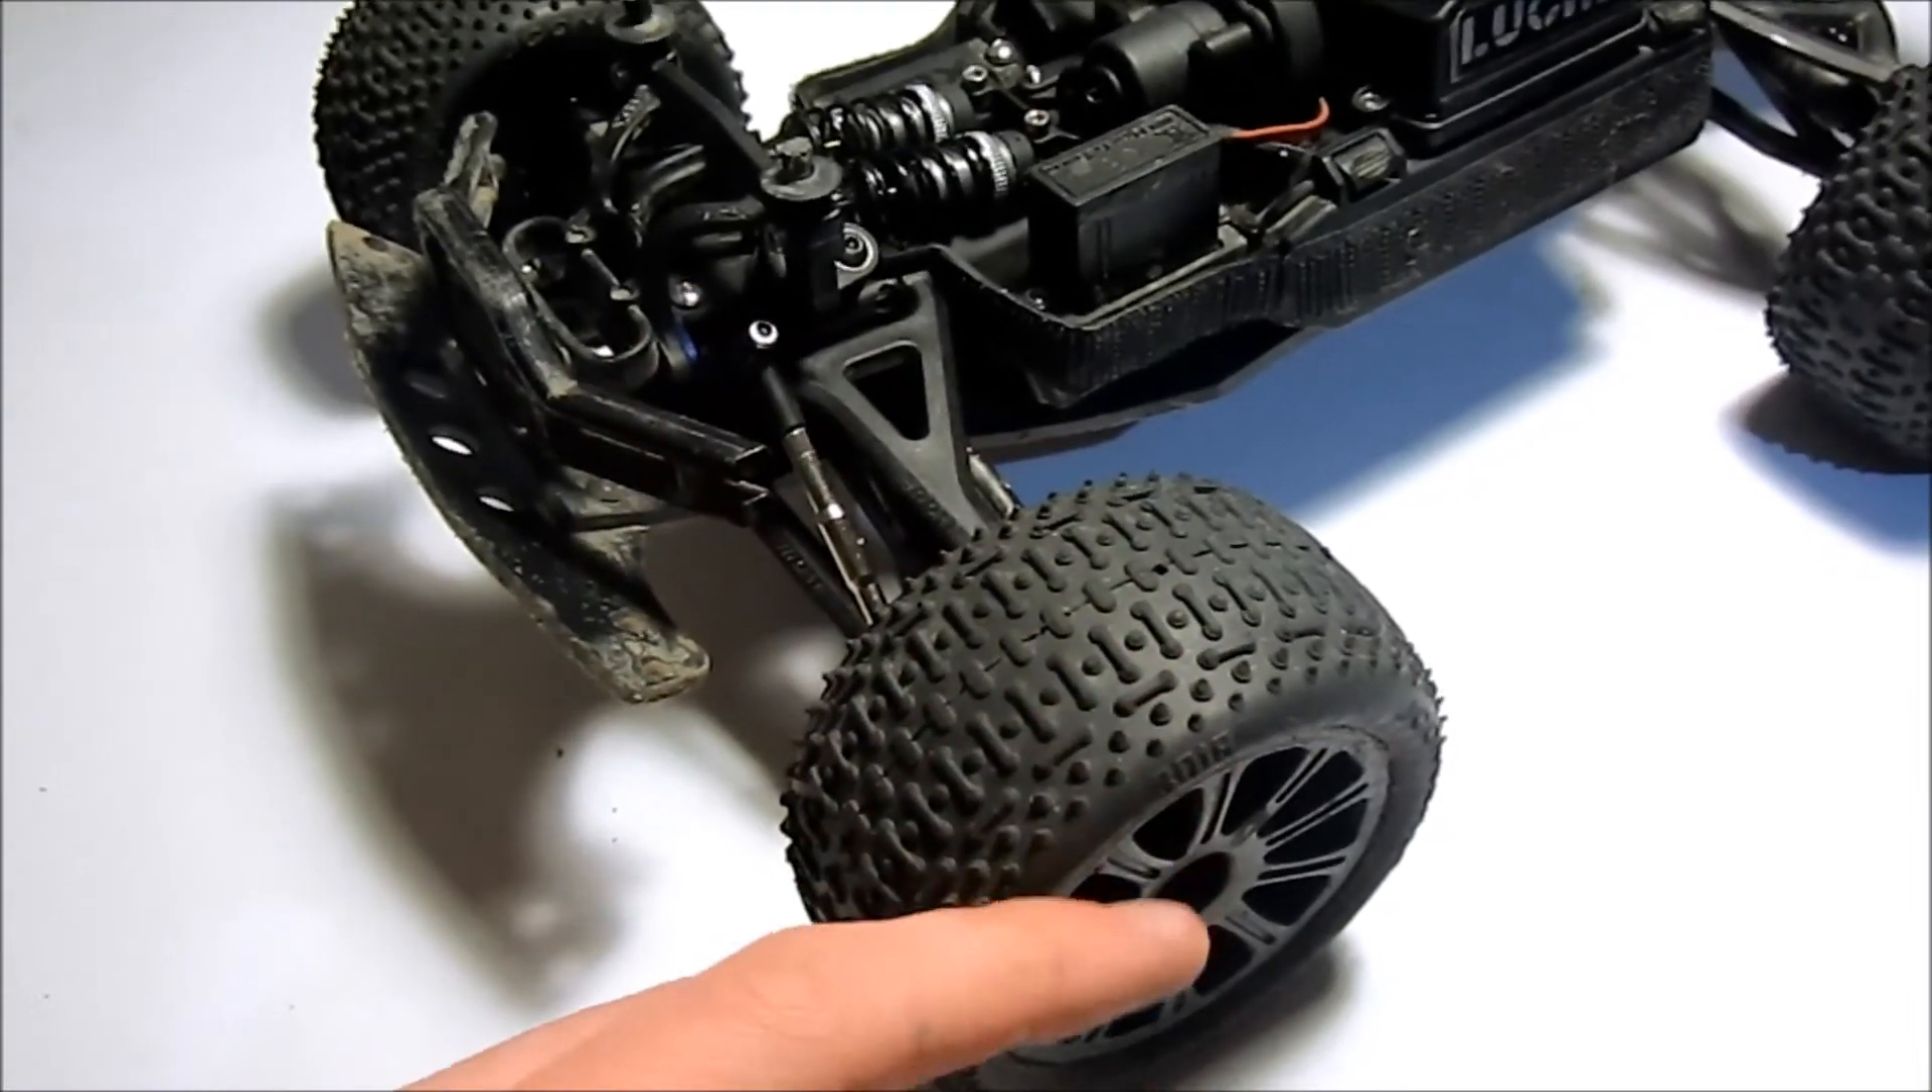So the wheels have been put on and now if you want you can adjust your turn buckles and pivot balls to adjust the toe in and out and also the camber.